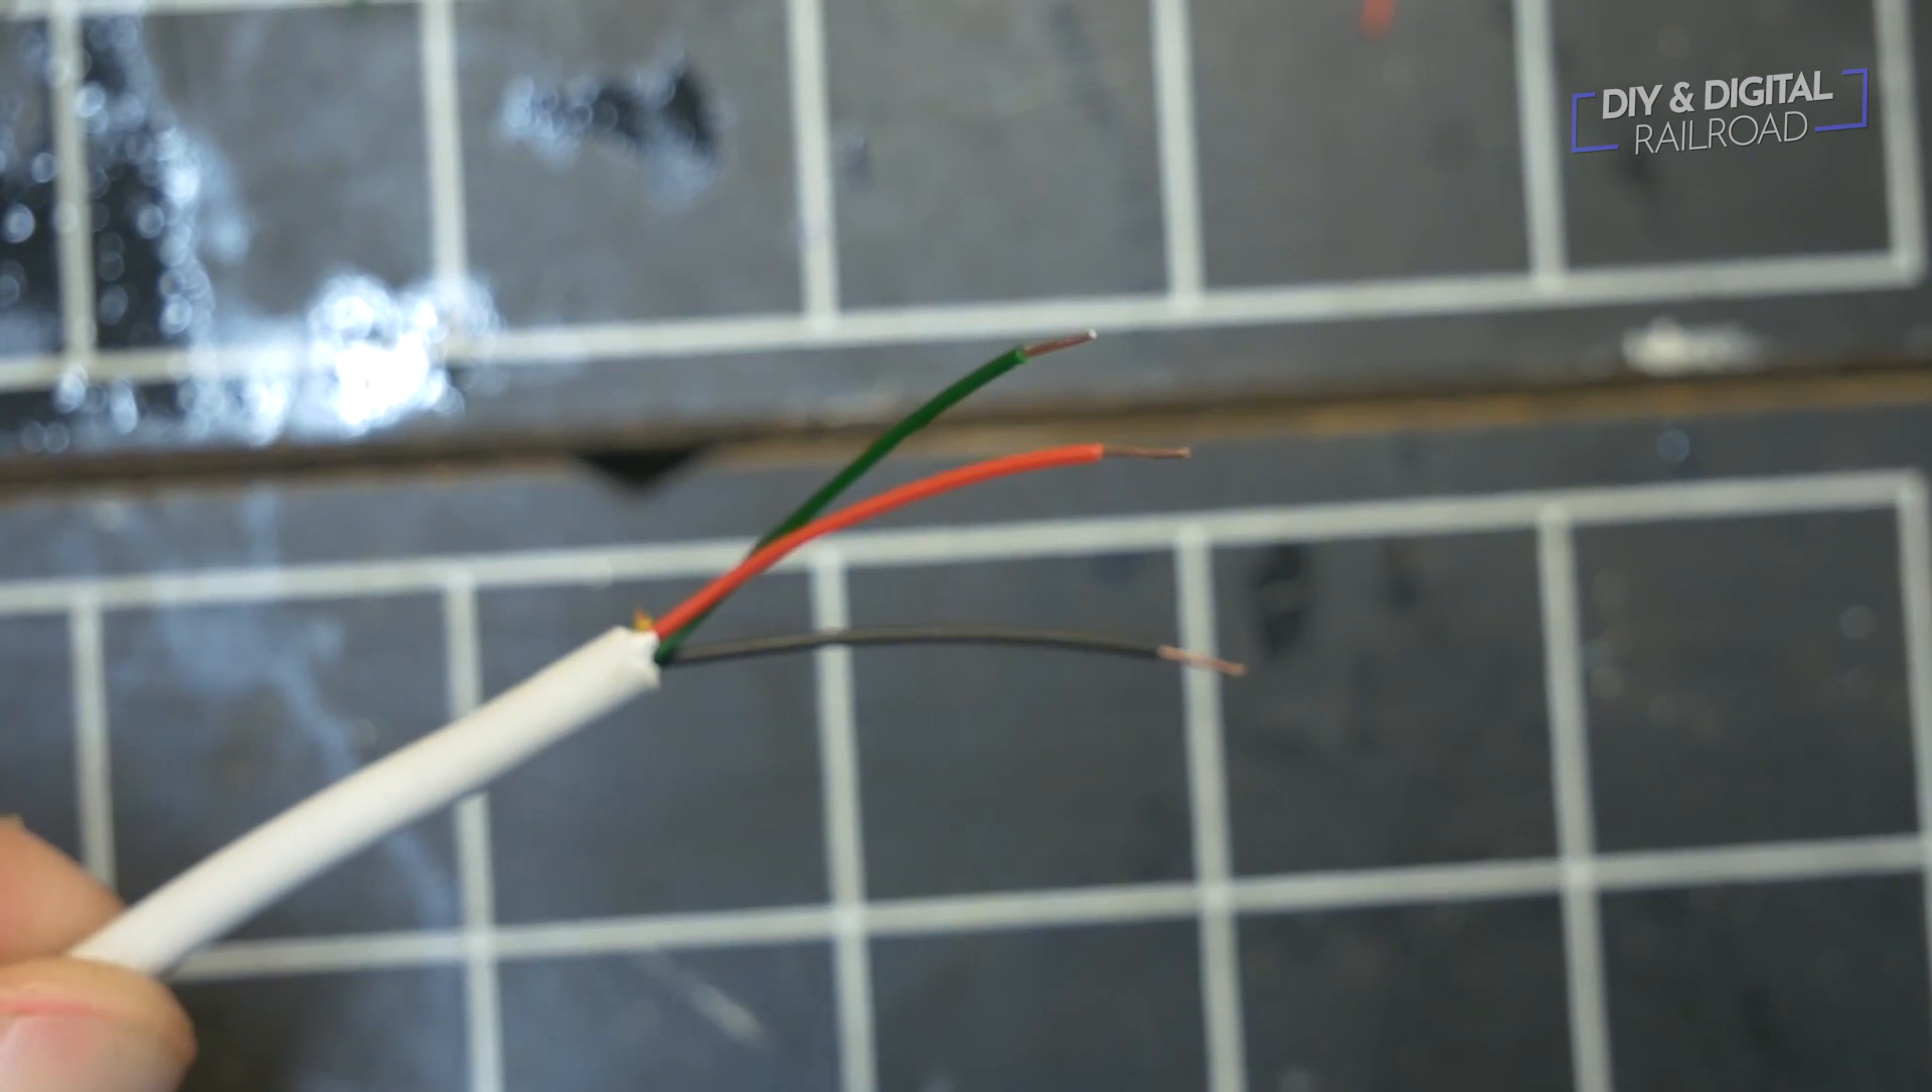I start off by stripping off the protective housing and I snip off the yellow wire so that we'll not be getting confusion I'm left with three wires like this.